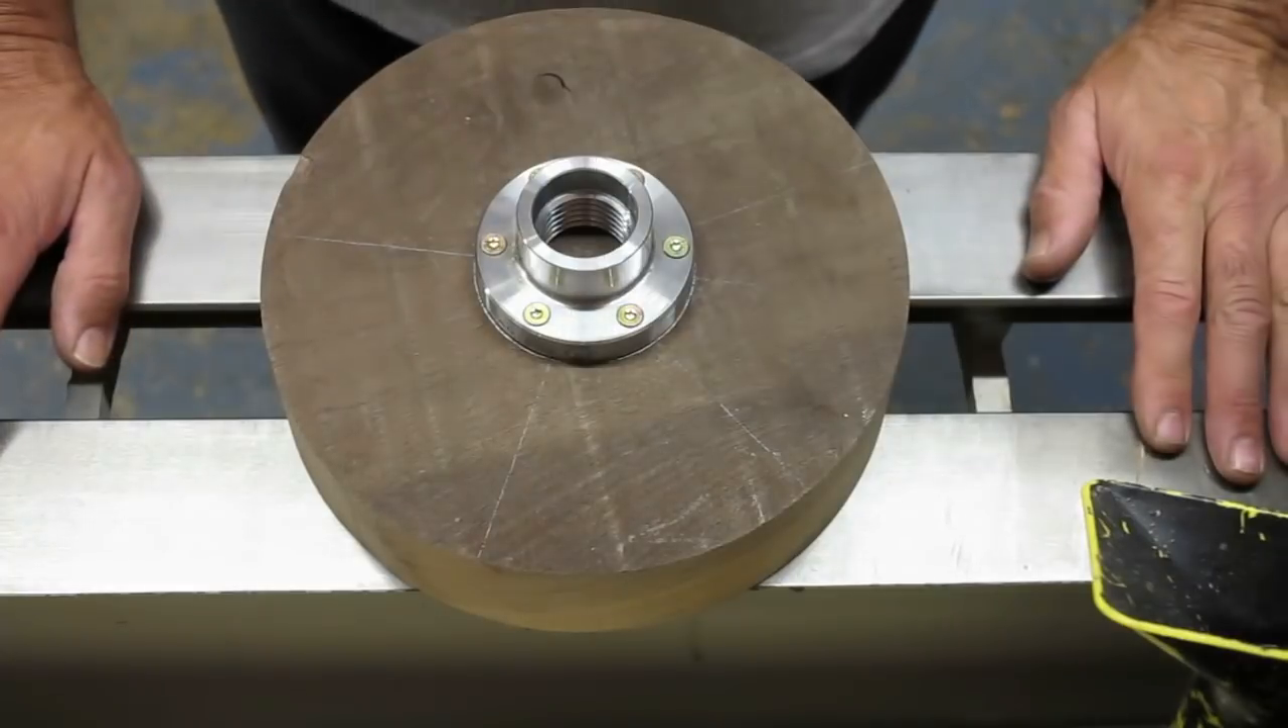So I've now screwed the face plate on.